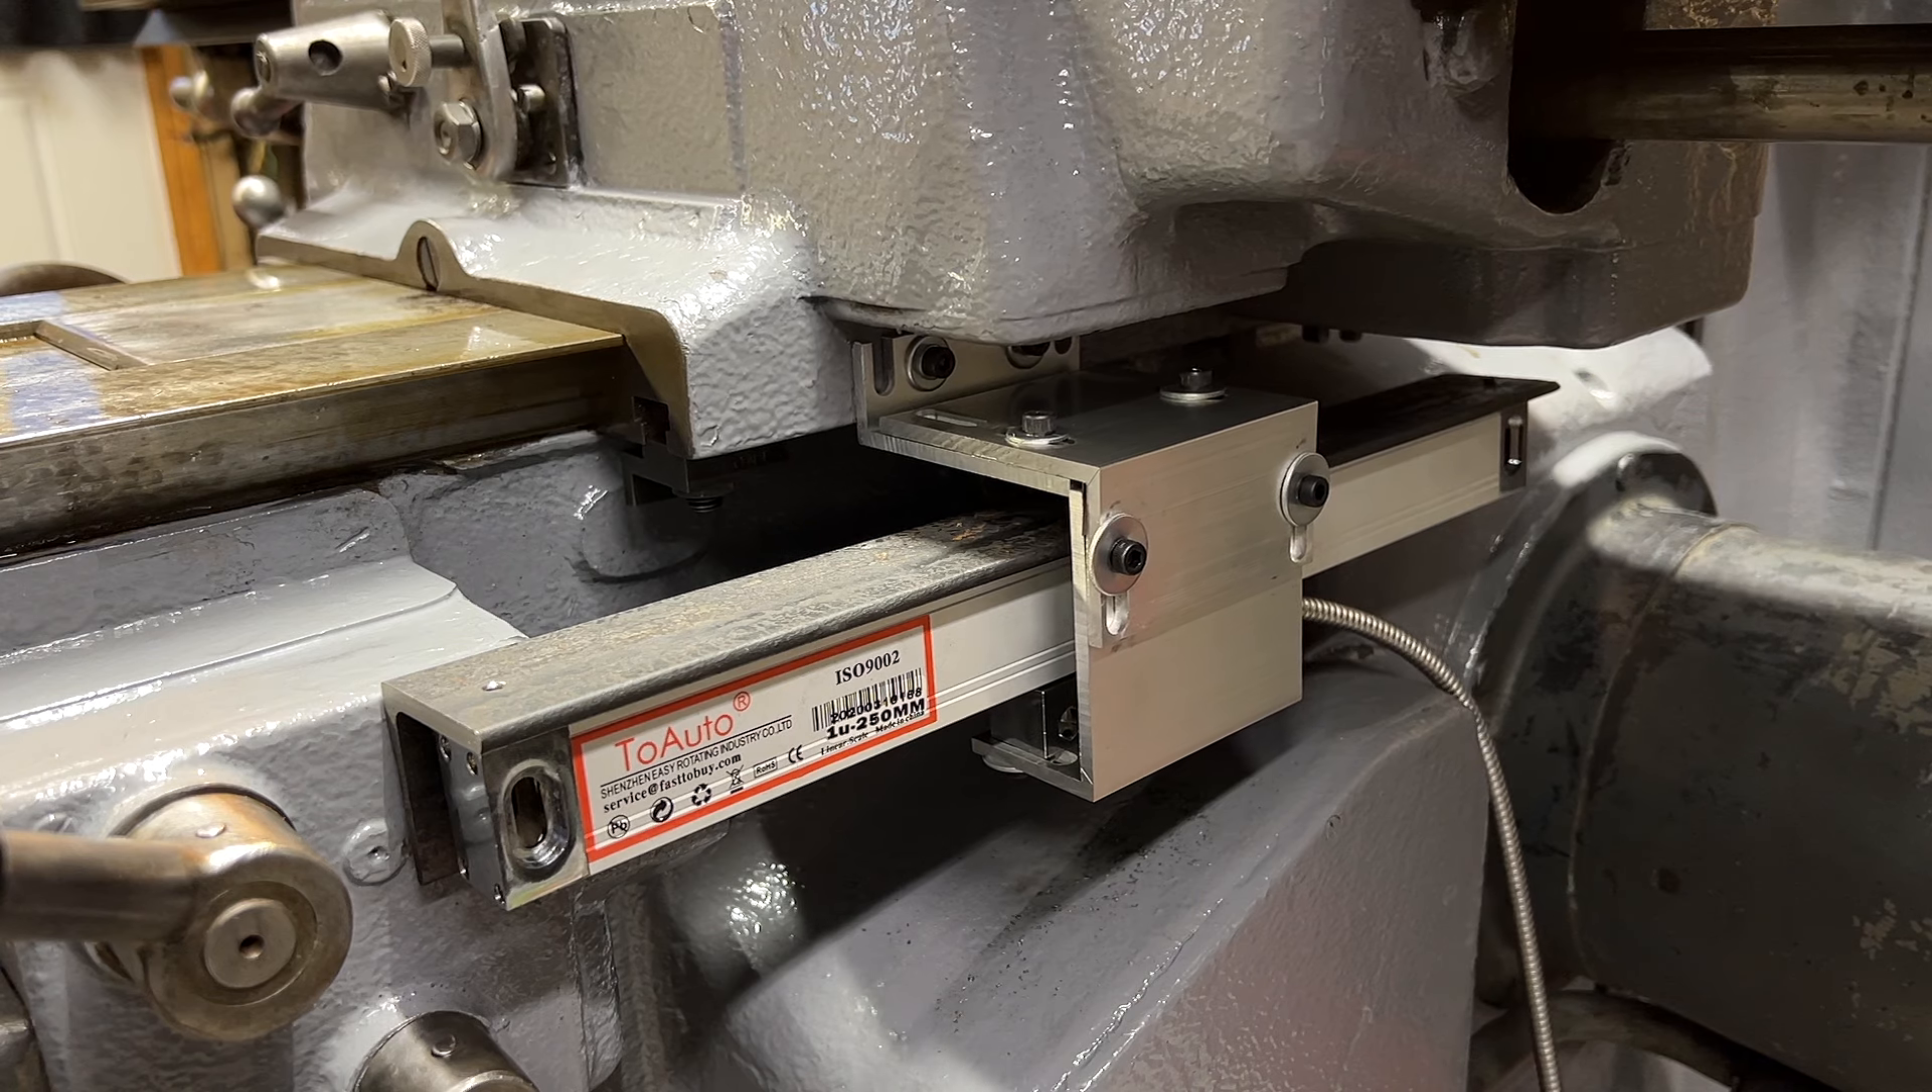And there it is. The Y-axis is finally mounted.